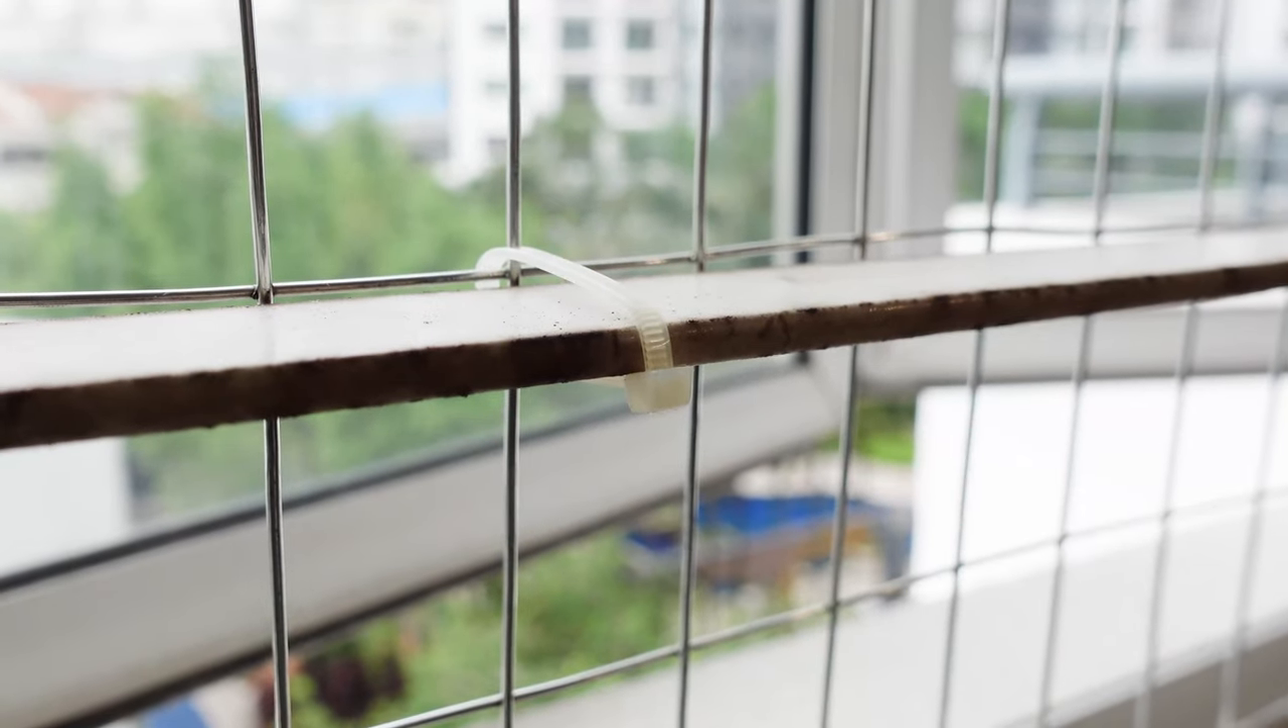Then, with the same simple technique, I used cable ties to tie the wire mesh to the window grill.